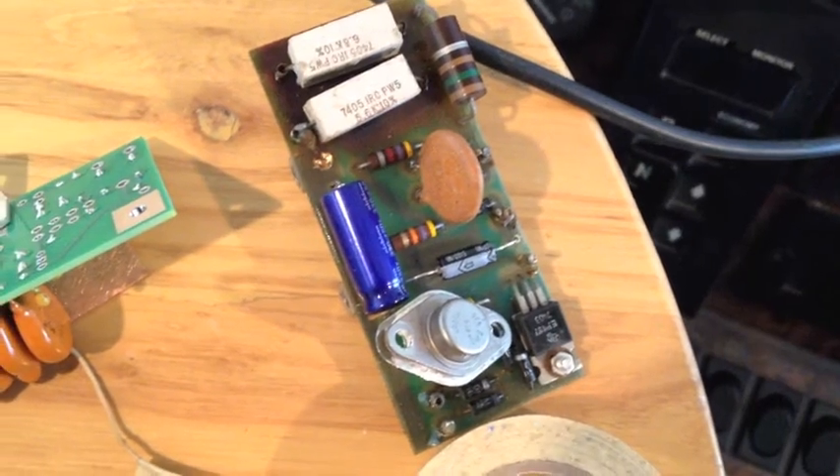At this point, I've got the board out.